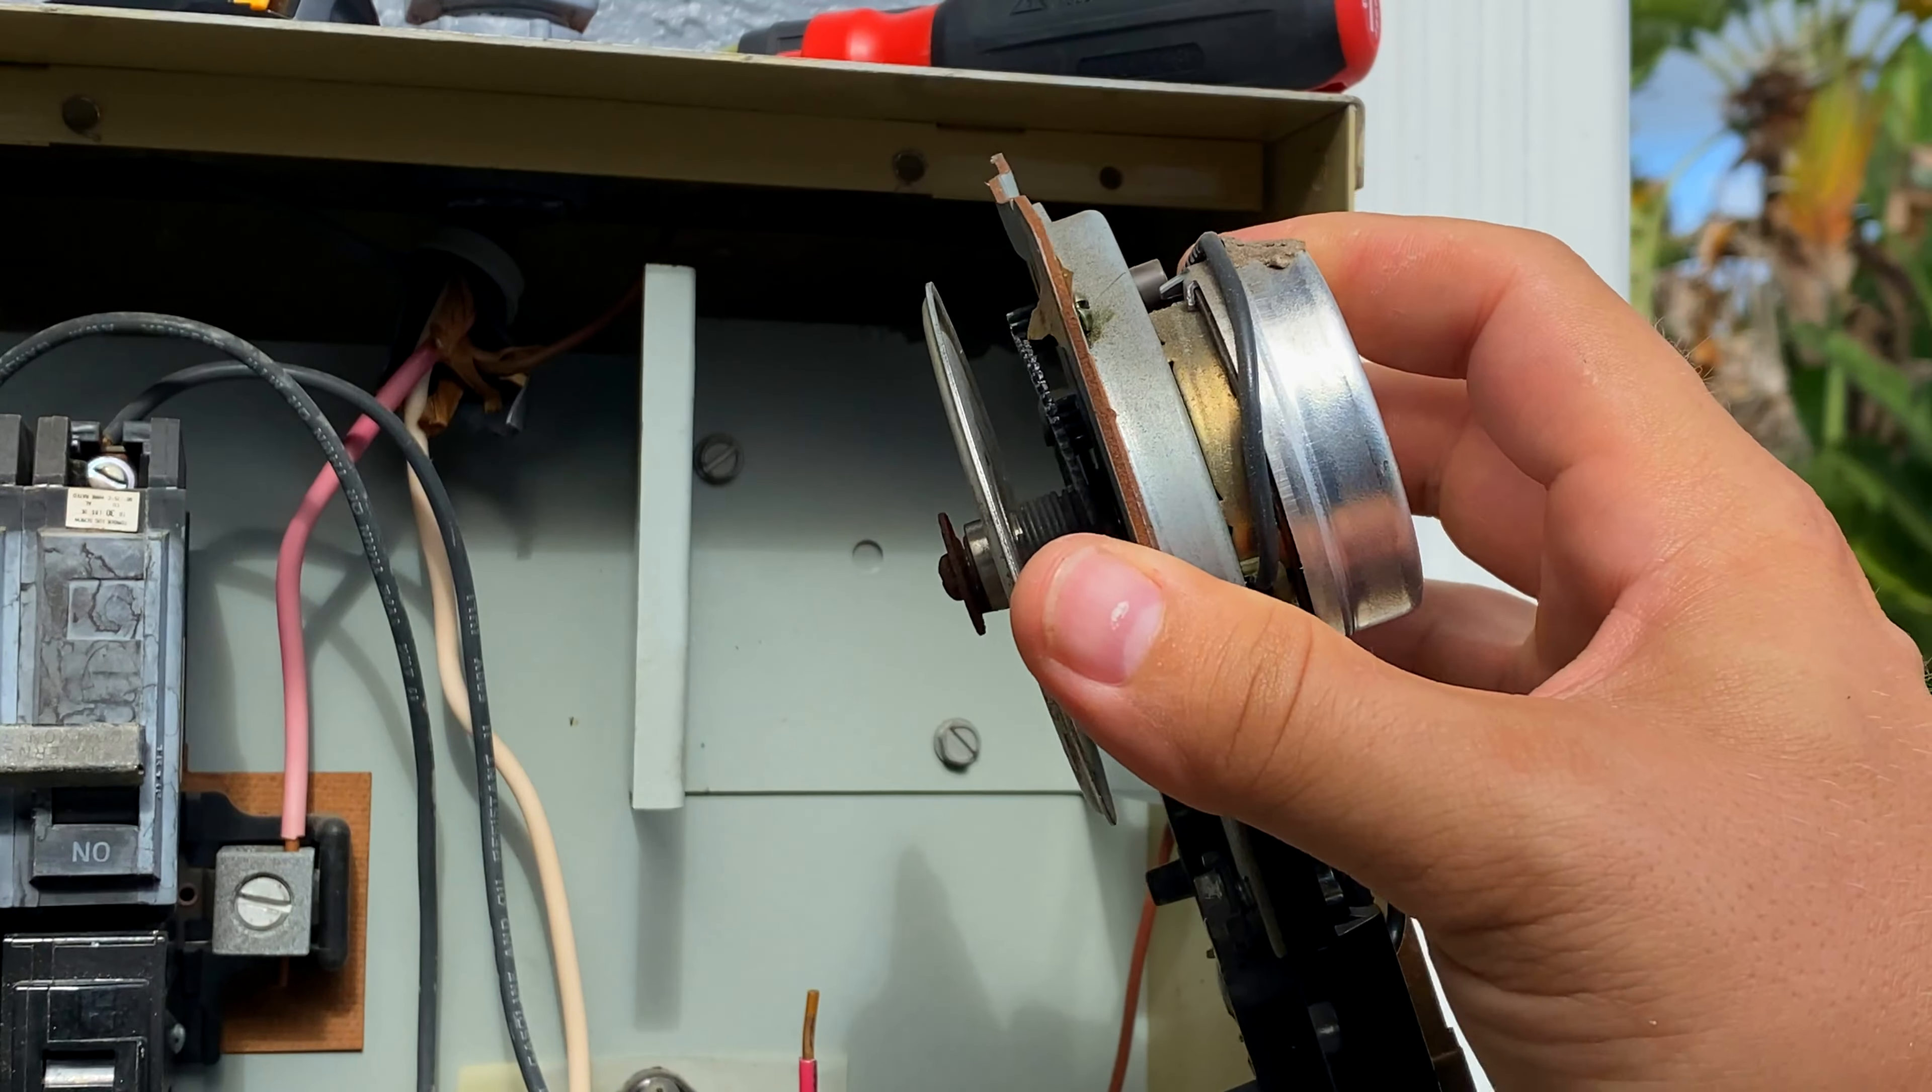So we got the old timer mechanism removed.